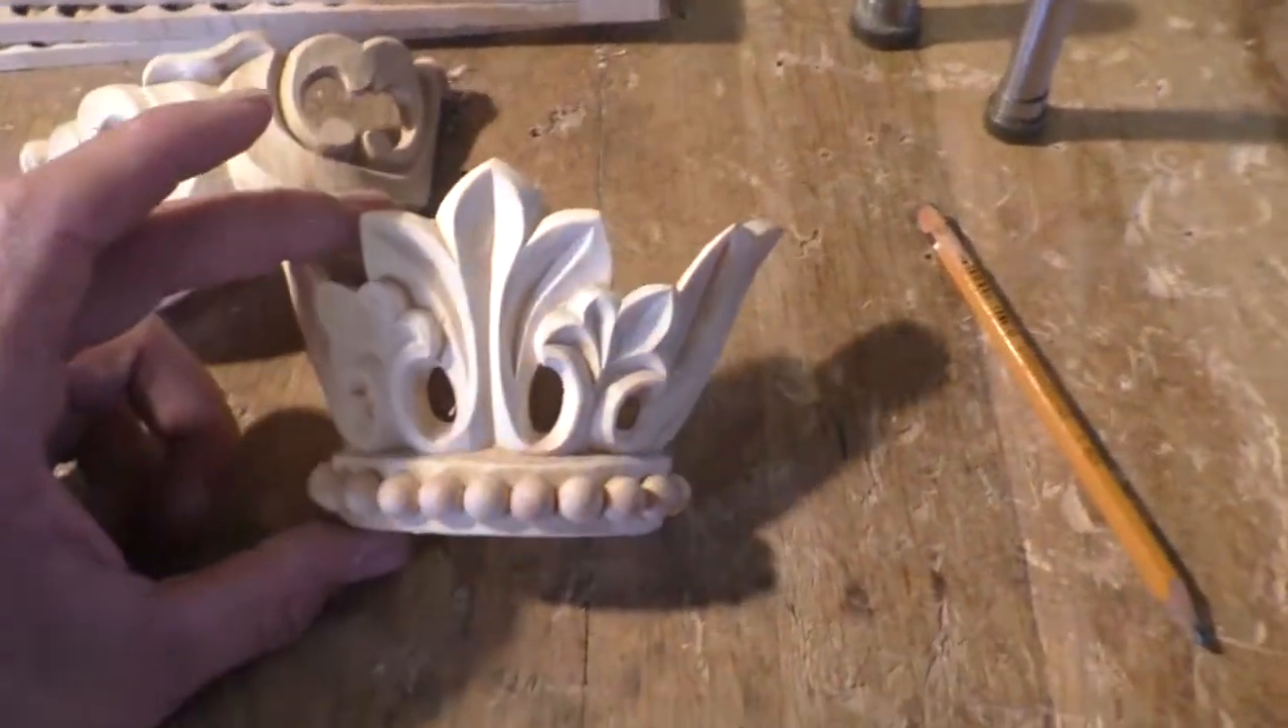Приклеил шарики они пока еще клеятся но уже можно посмотреть.